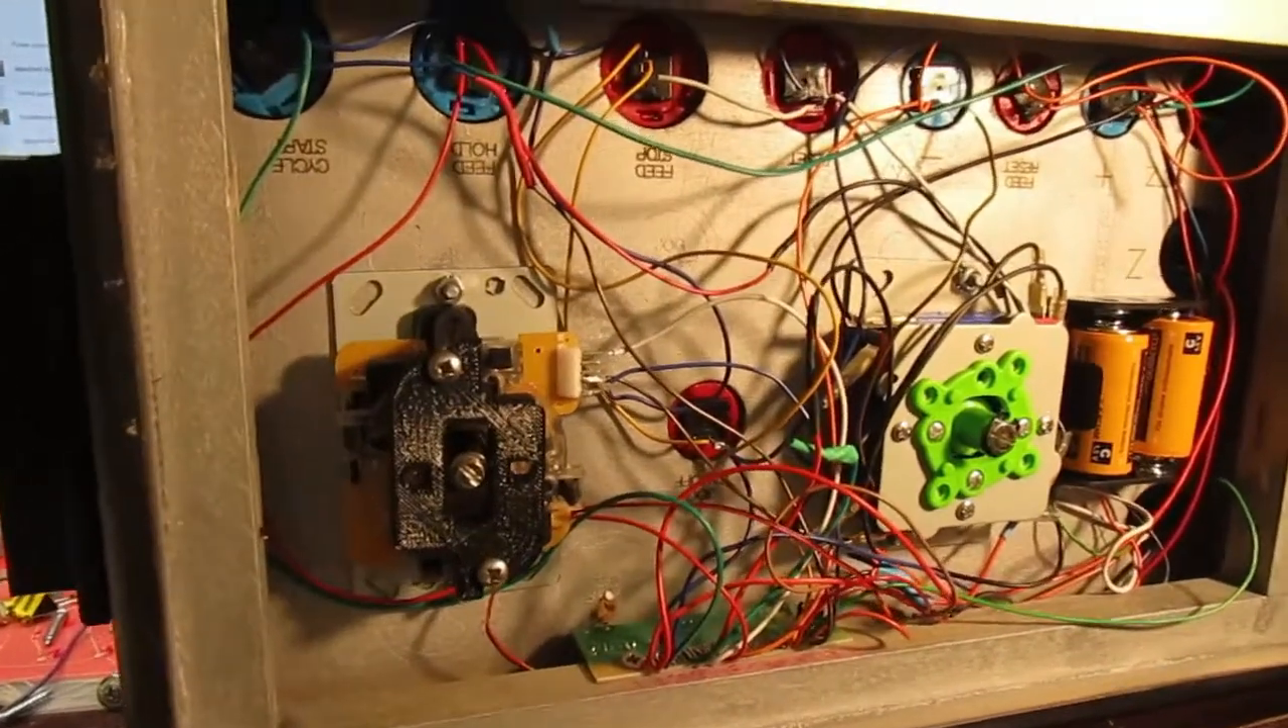You can see that I've substituted the original AAA batteries with 2C batteries.